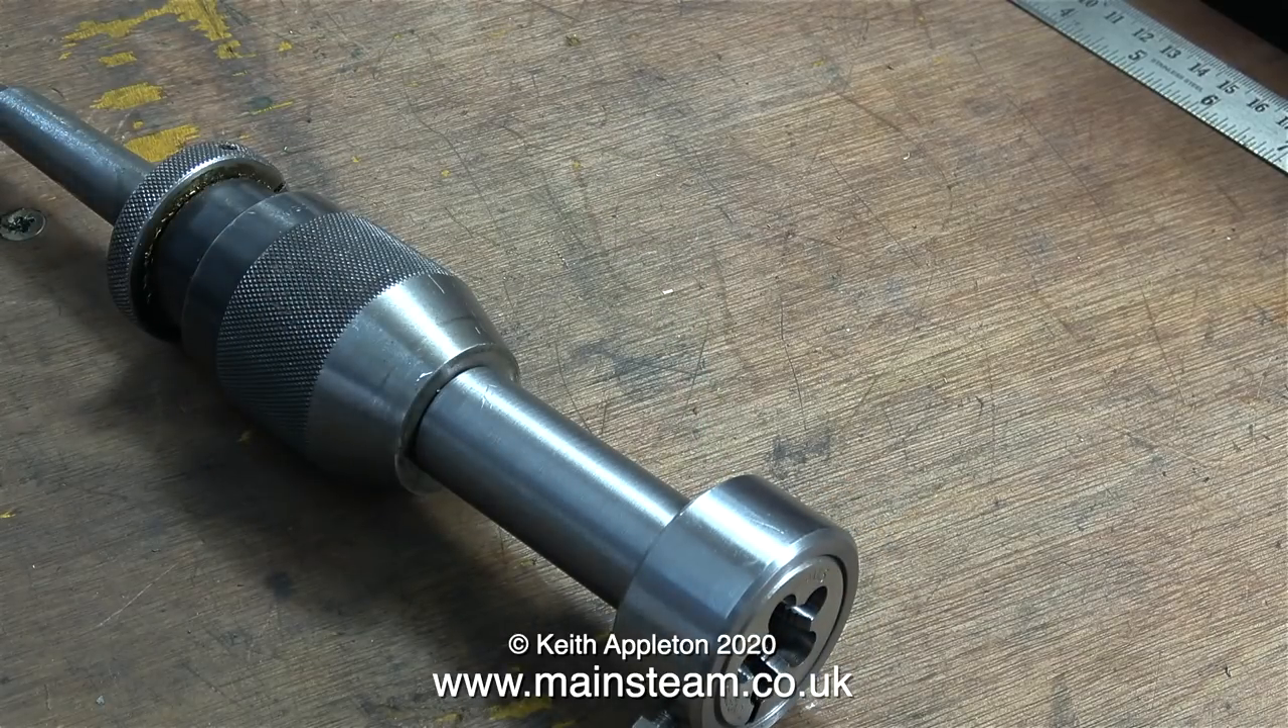Here you see the principle on the bench The end of the bar that I've reduced in diameter fits in the tailstock chuck.